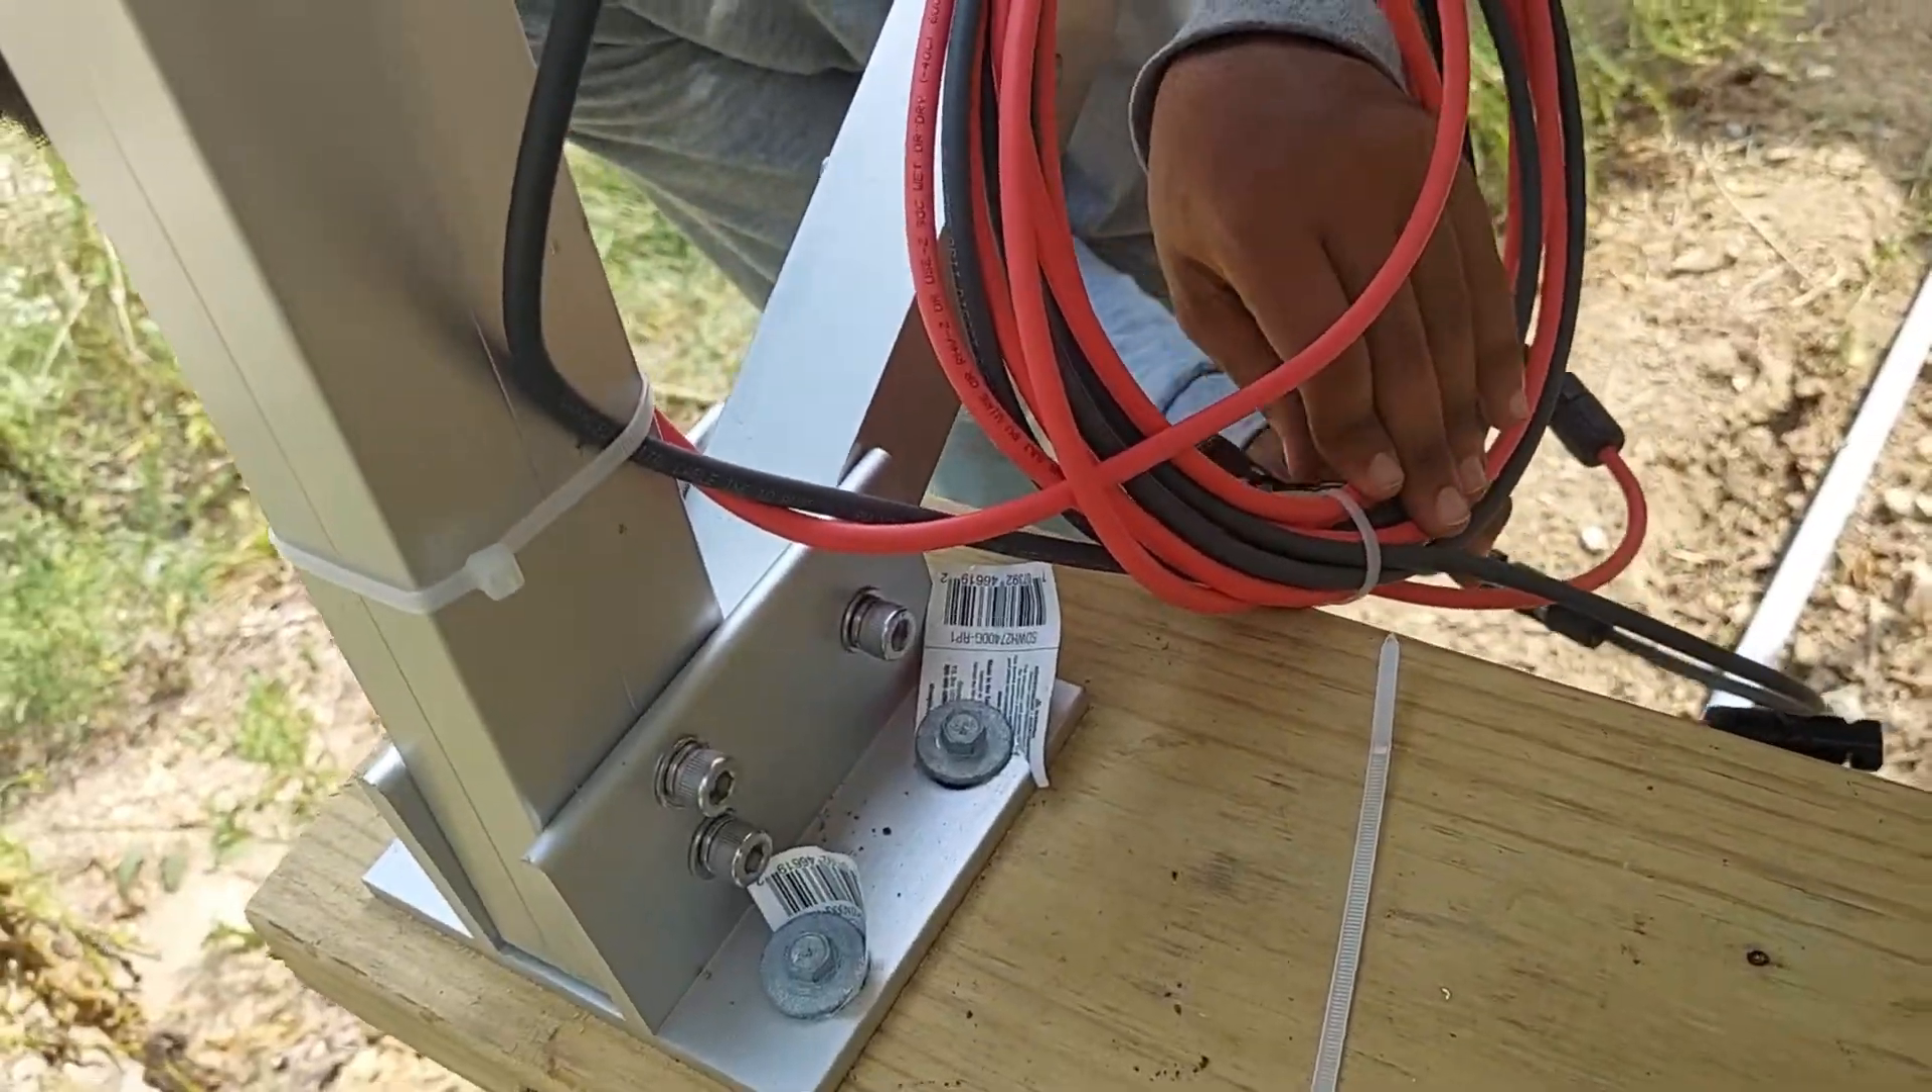We have the wires nicely zip tied up.